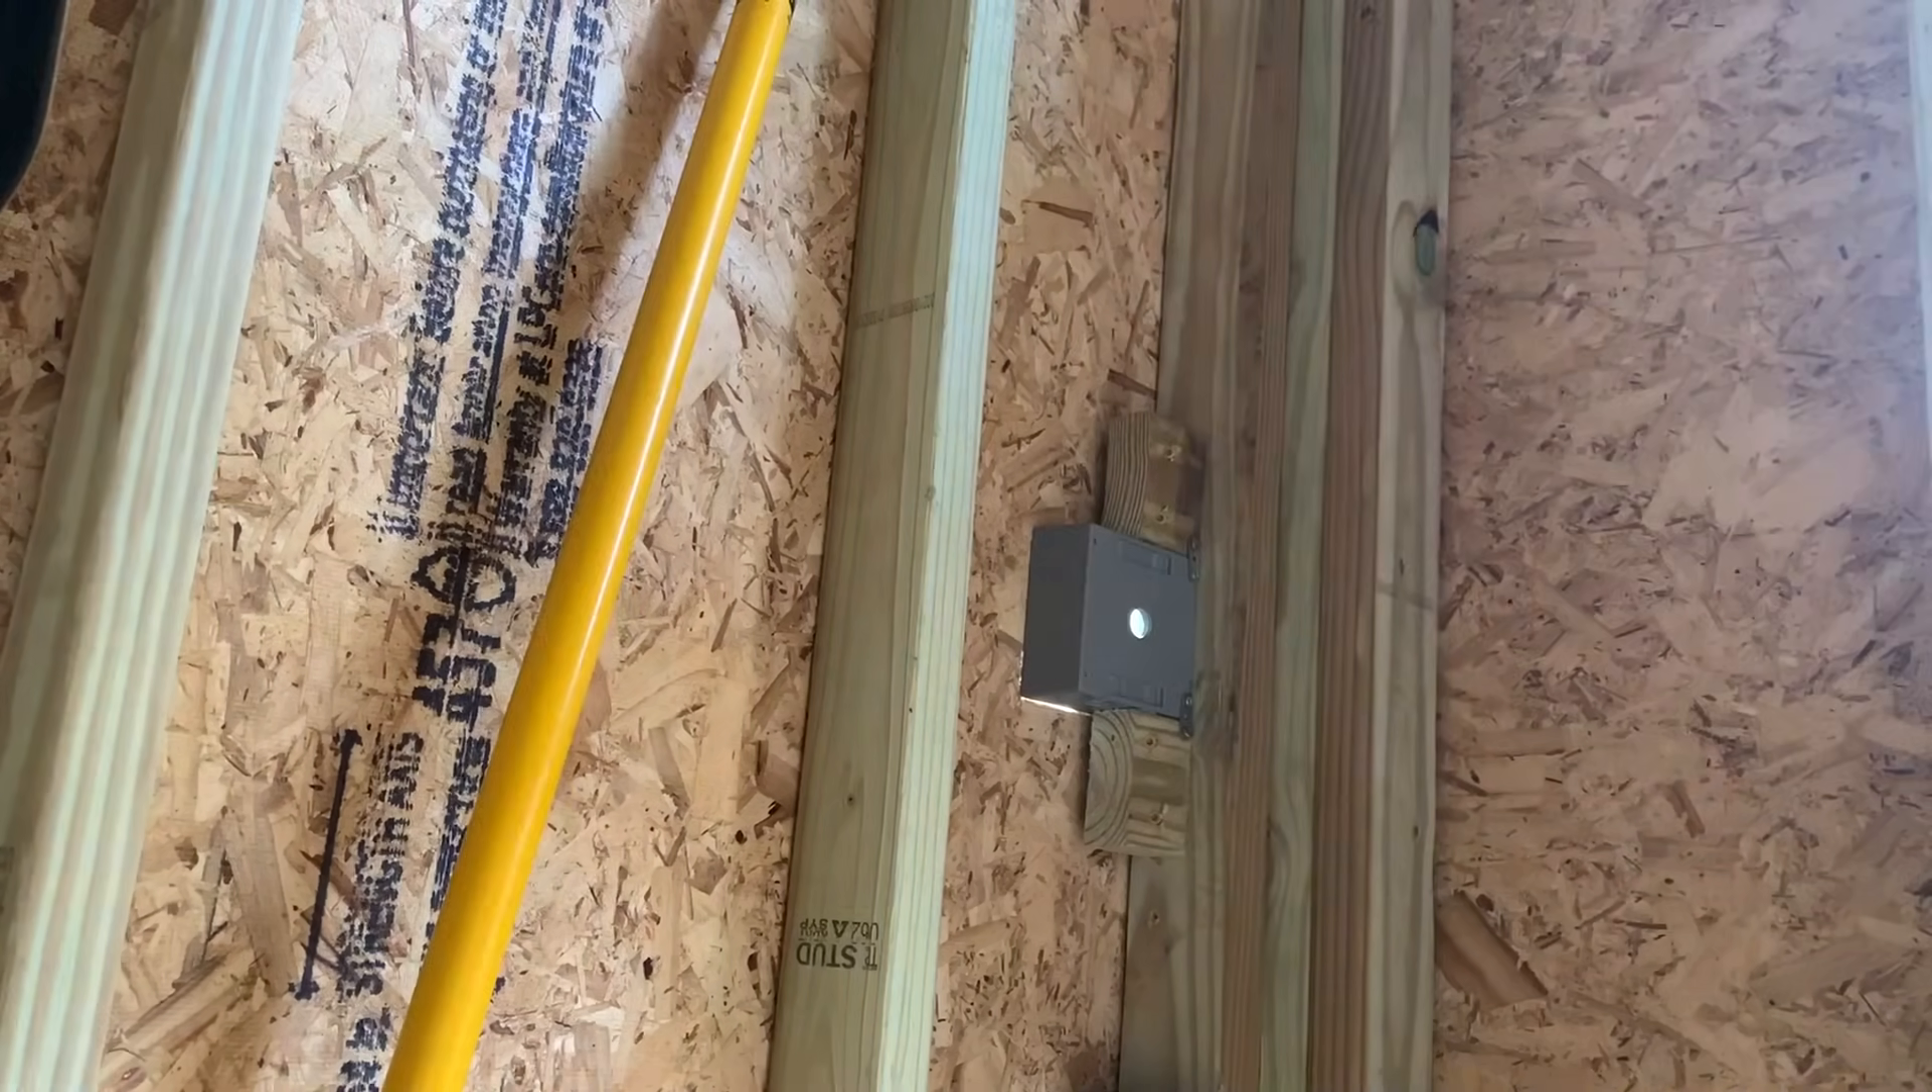I continued using an oscillating tool until I cut all the way around the outline on the siding. And then I installed the receptacle box as shown using some mounting screws on the inside to attach it to the blocking I installed previously.